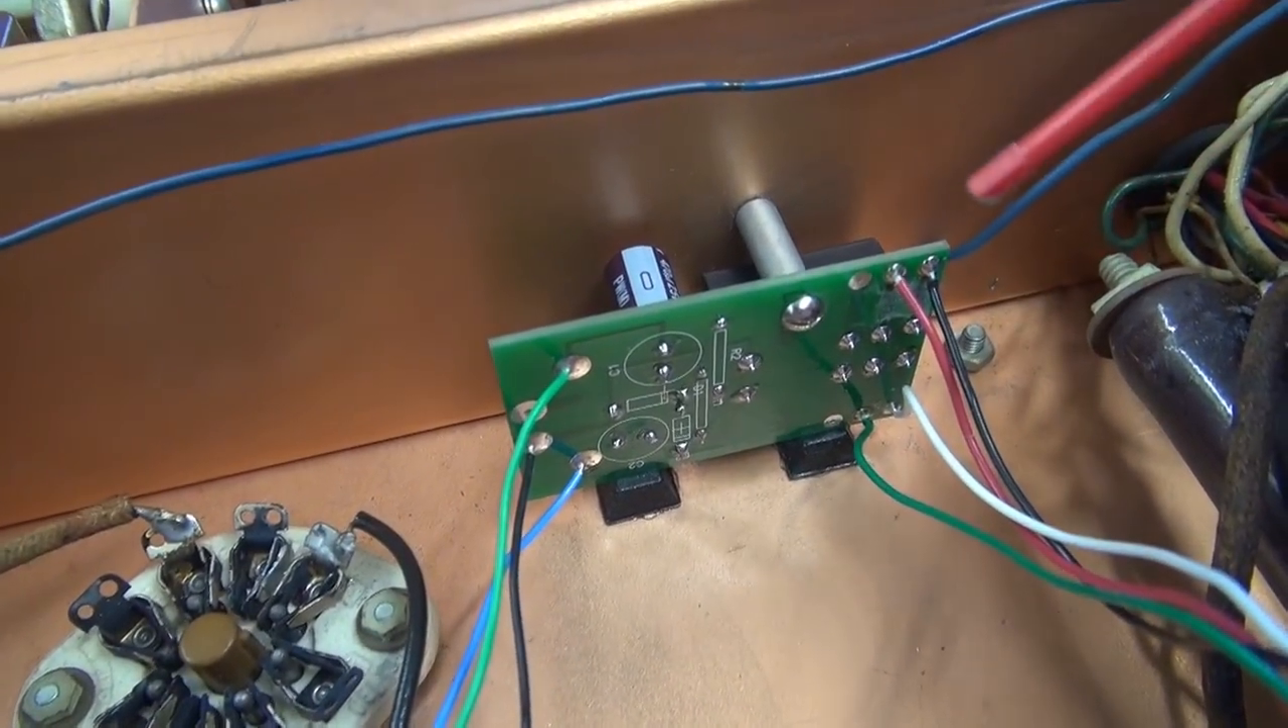Well there is the K1 push to talk module installed in the DX100.